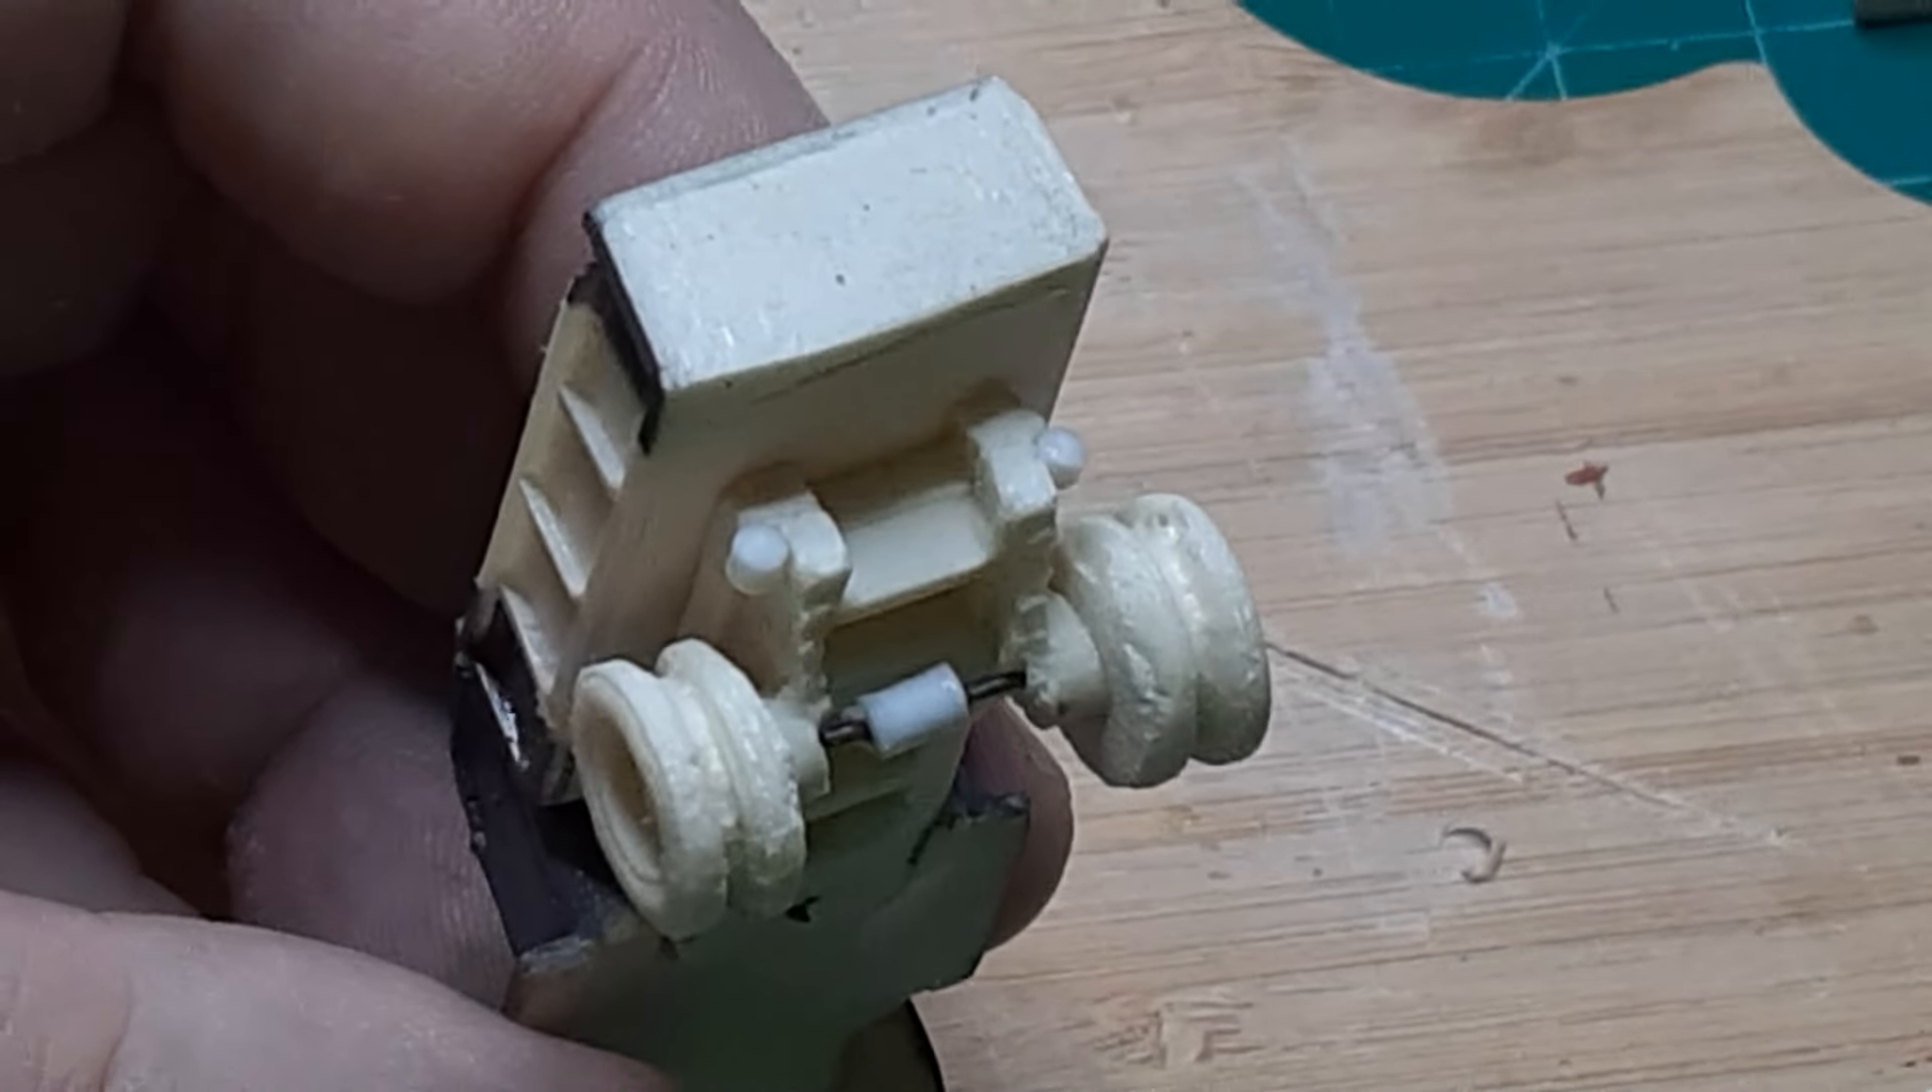For a little extra interest I slipped a short length of one-eighth inch tubing over the axle and glued it in the center to form a very crude differential.